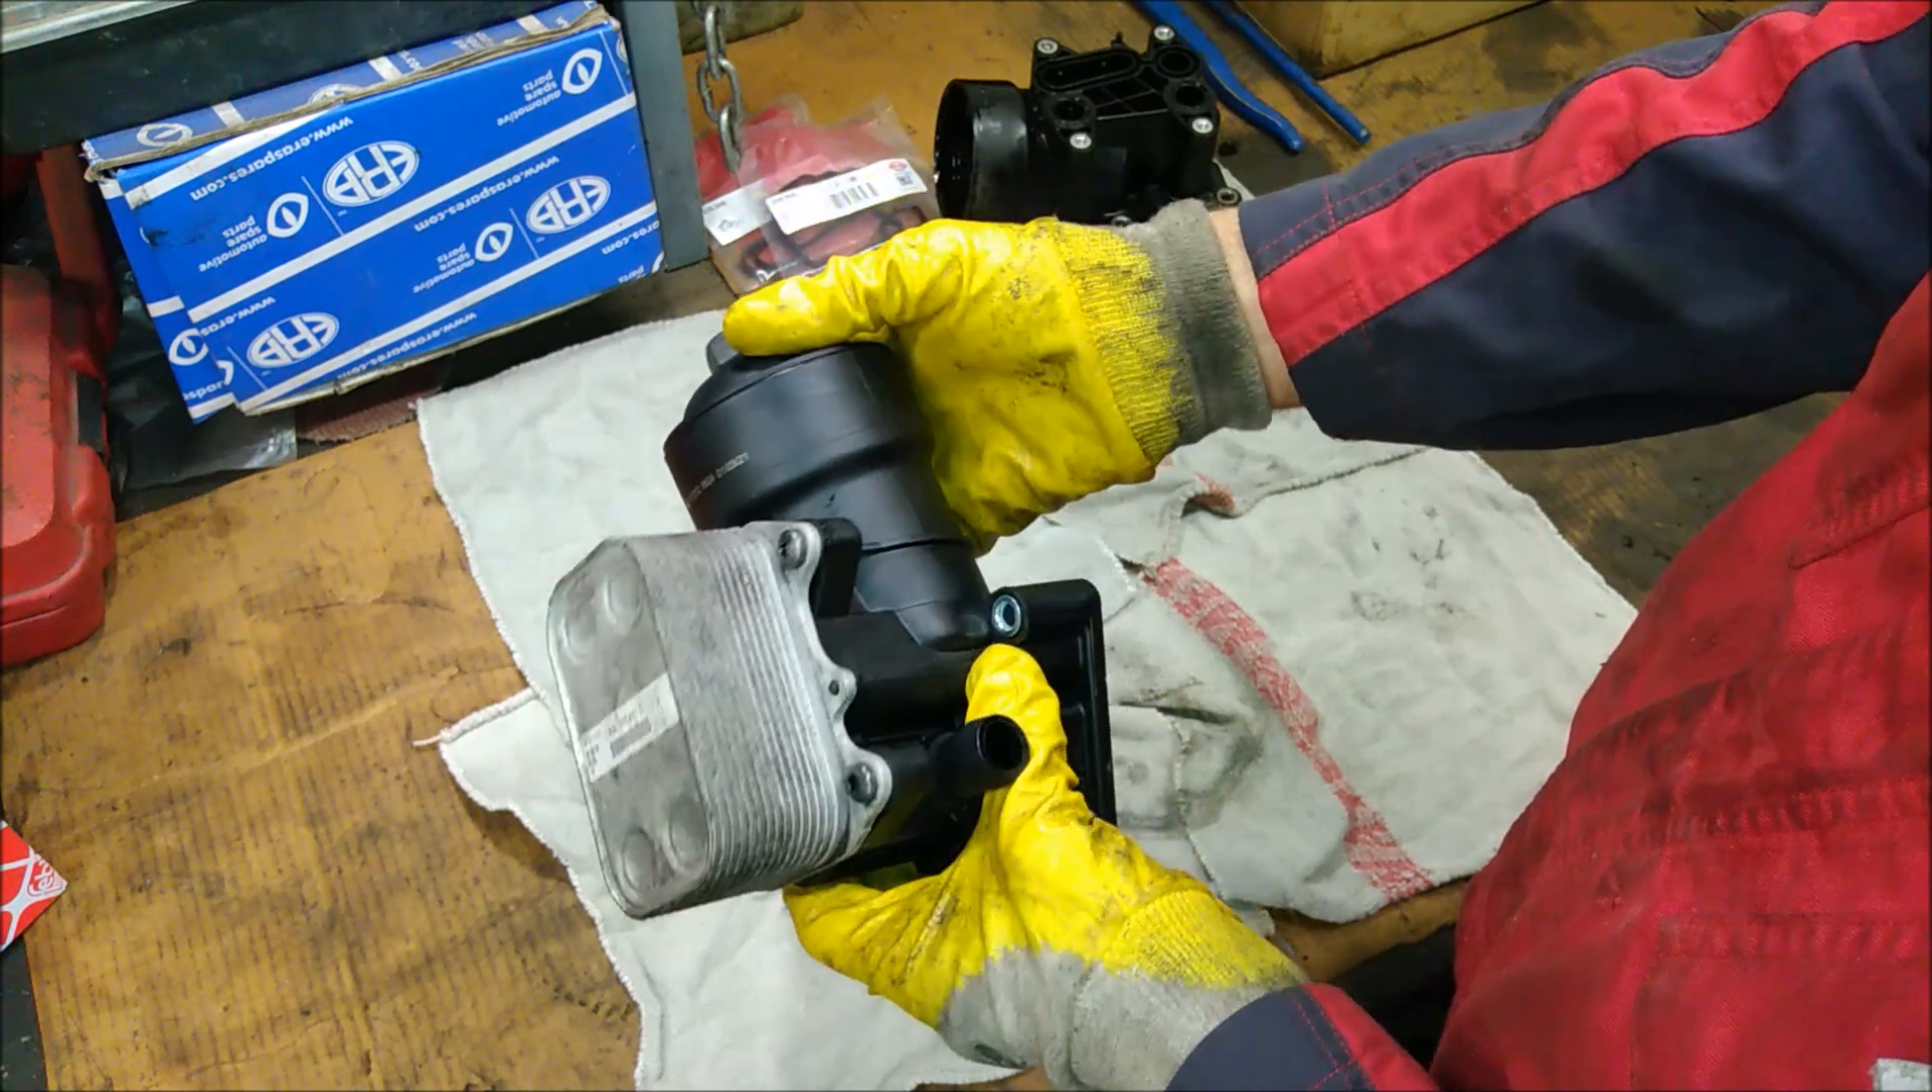Установили маслоохладитель на место. И теперь корпус масляного фильтра у нас готов.